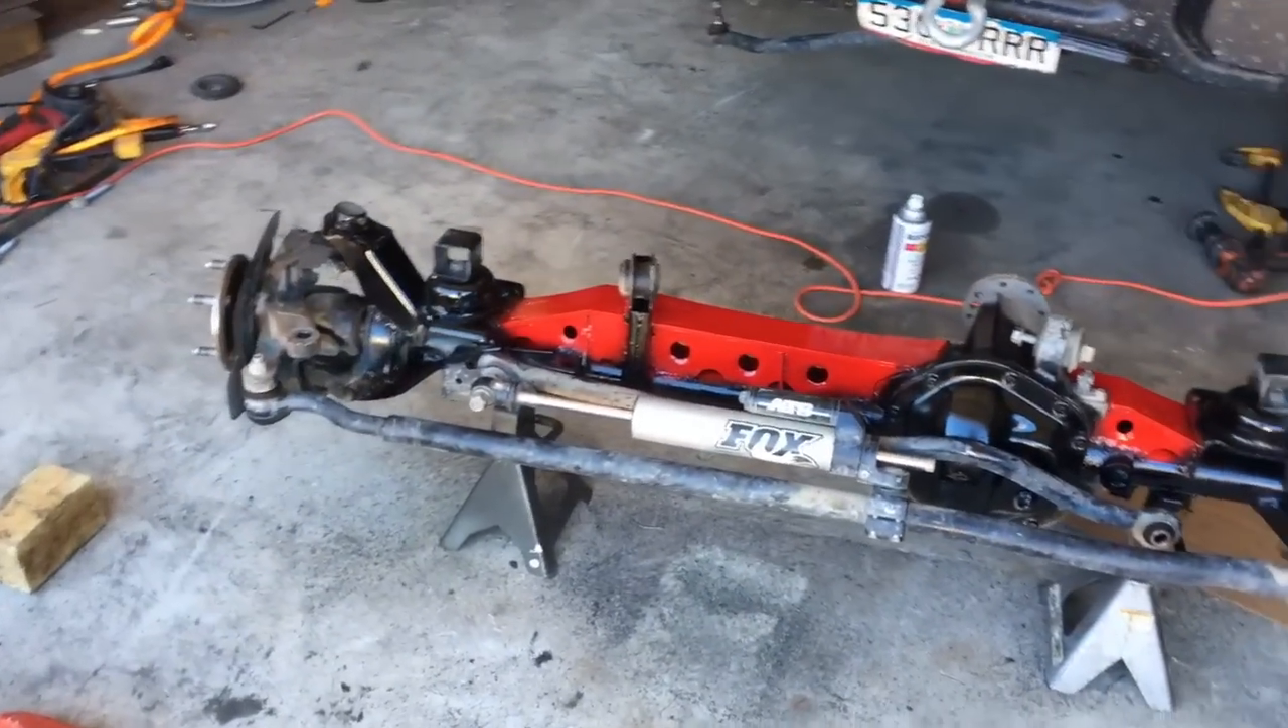We just finished up putting the truss and the gussets on.